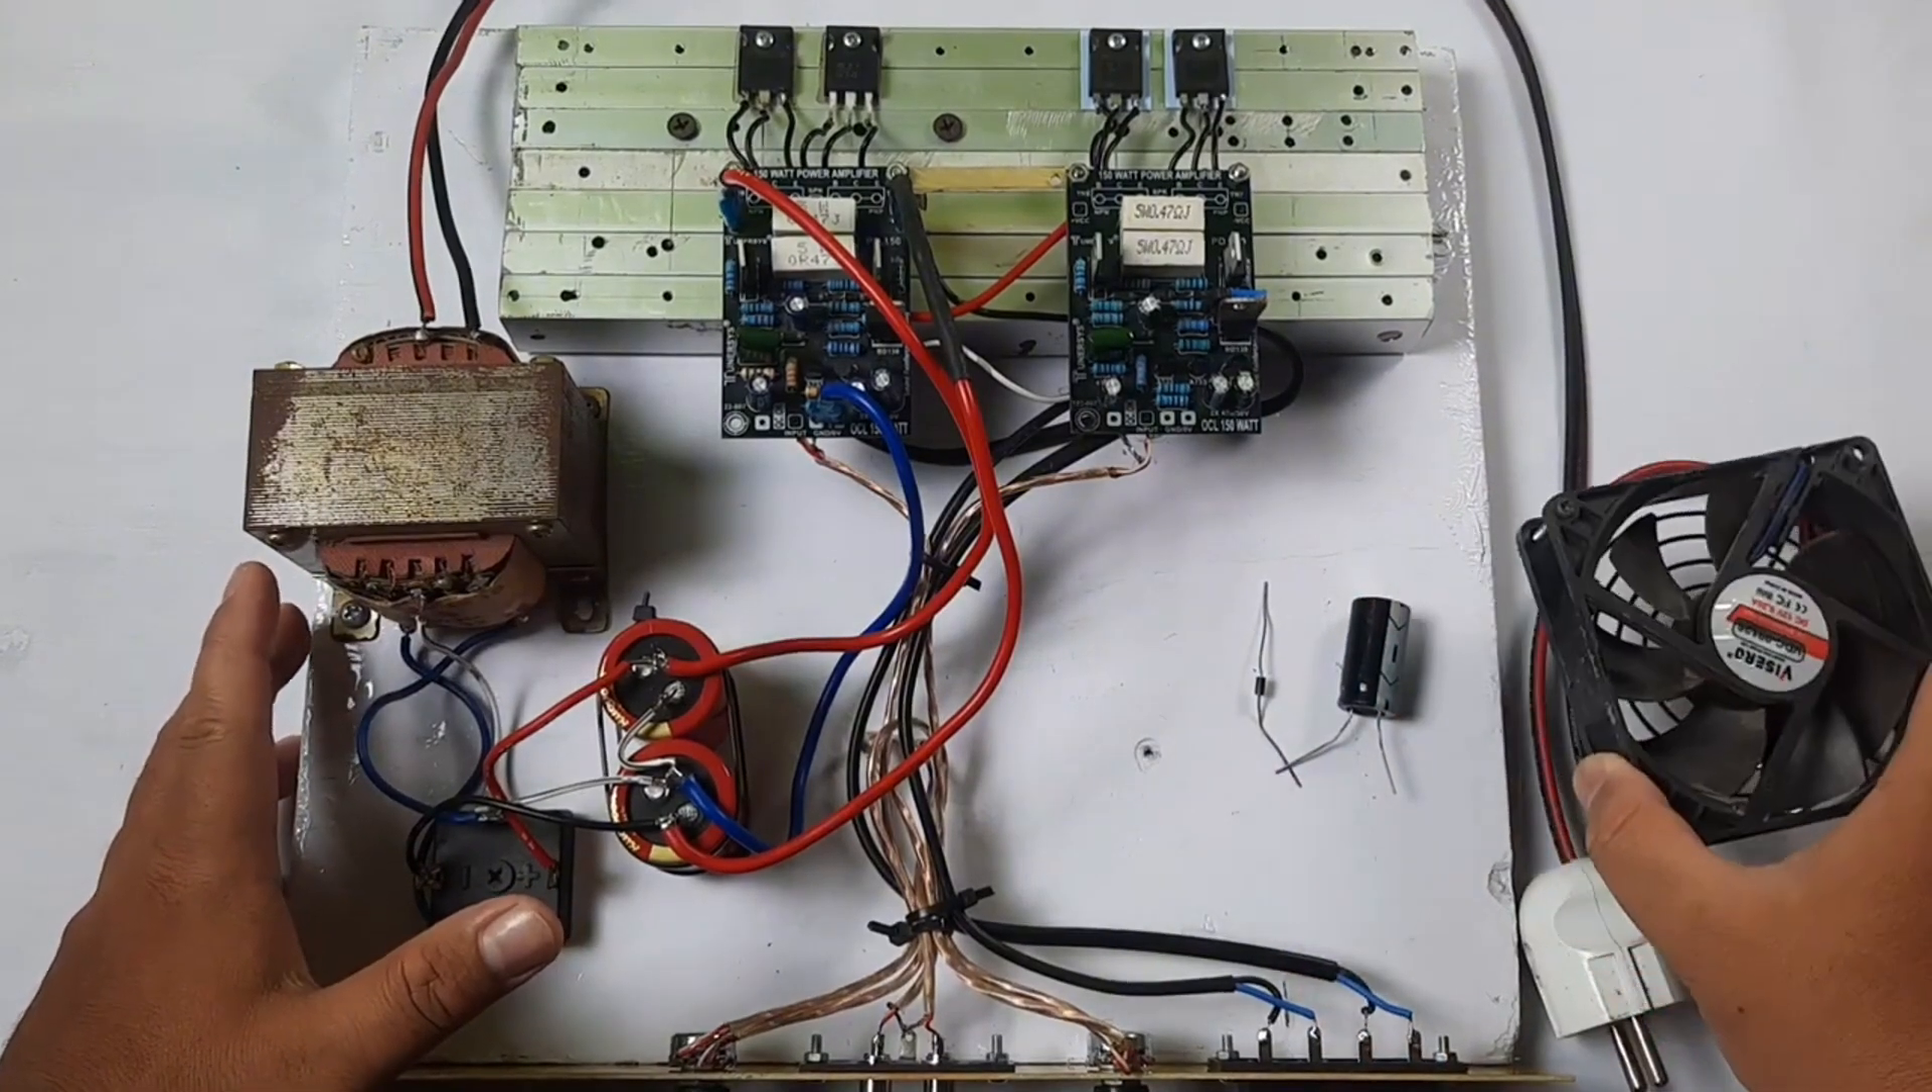Di power ini masih belum terpasang kipas Untuk pendingin TR final.